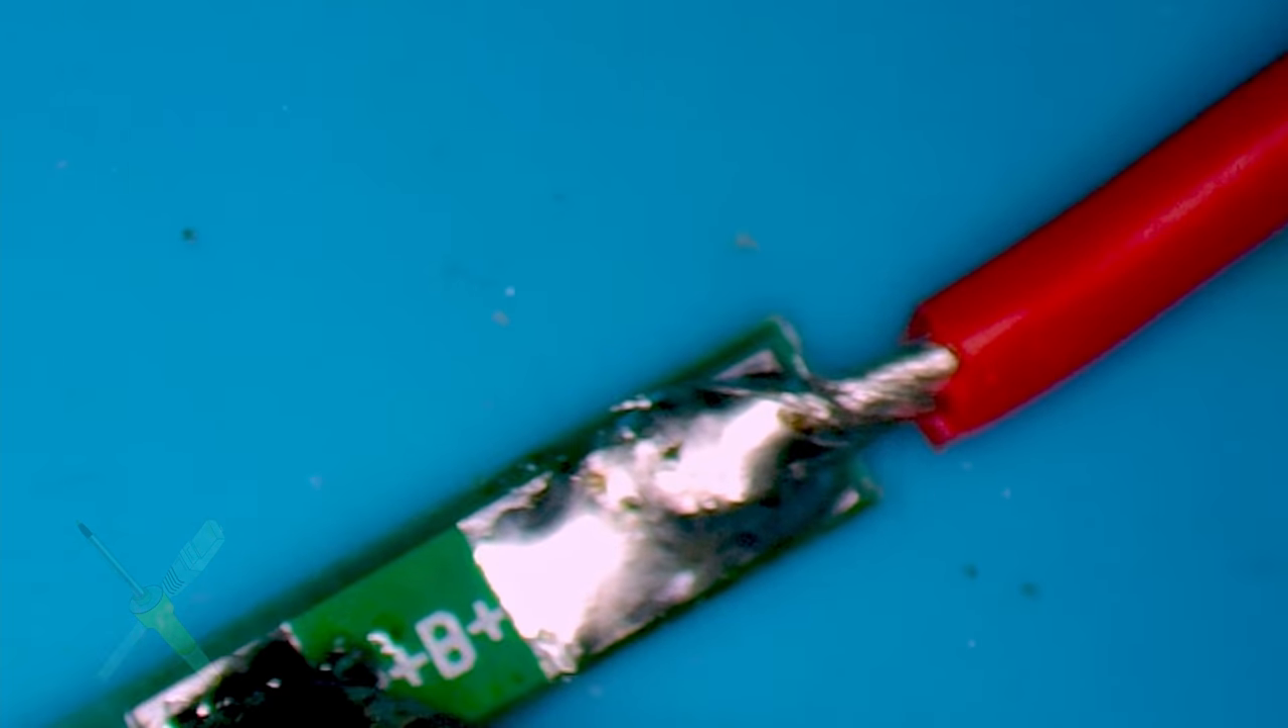Ich habe jetzt hier ein Kabel dran gemacht für die Plus-Seite von der Batterie.